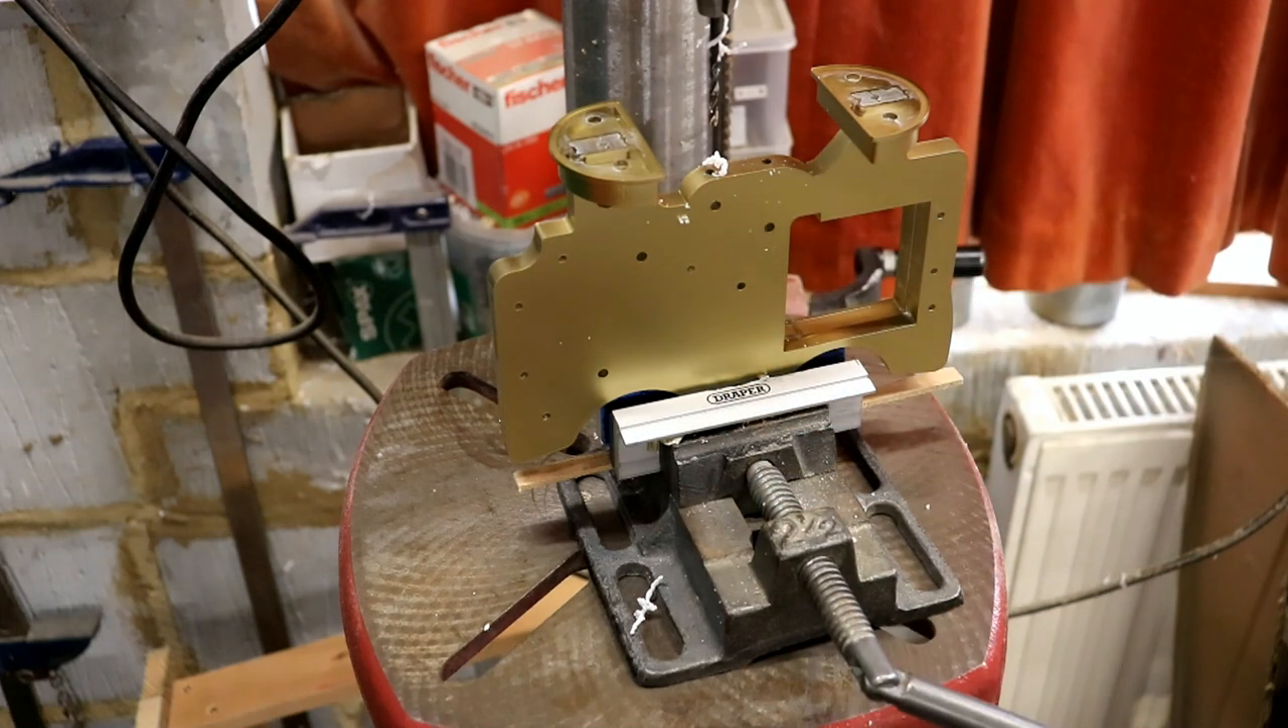Luckily I found though, my Draper magnetic rubber covered jaws fit onto the horrible machine vise.